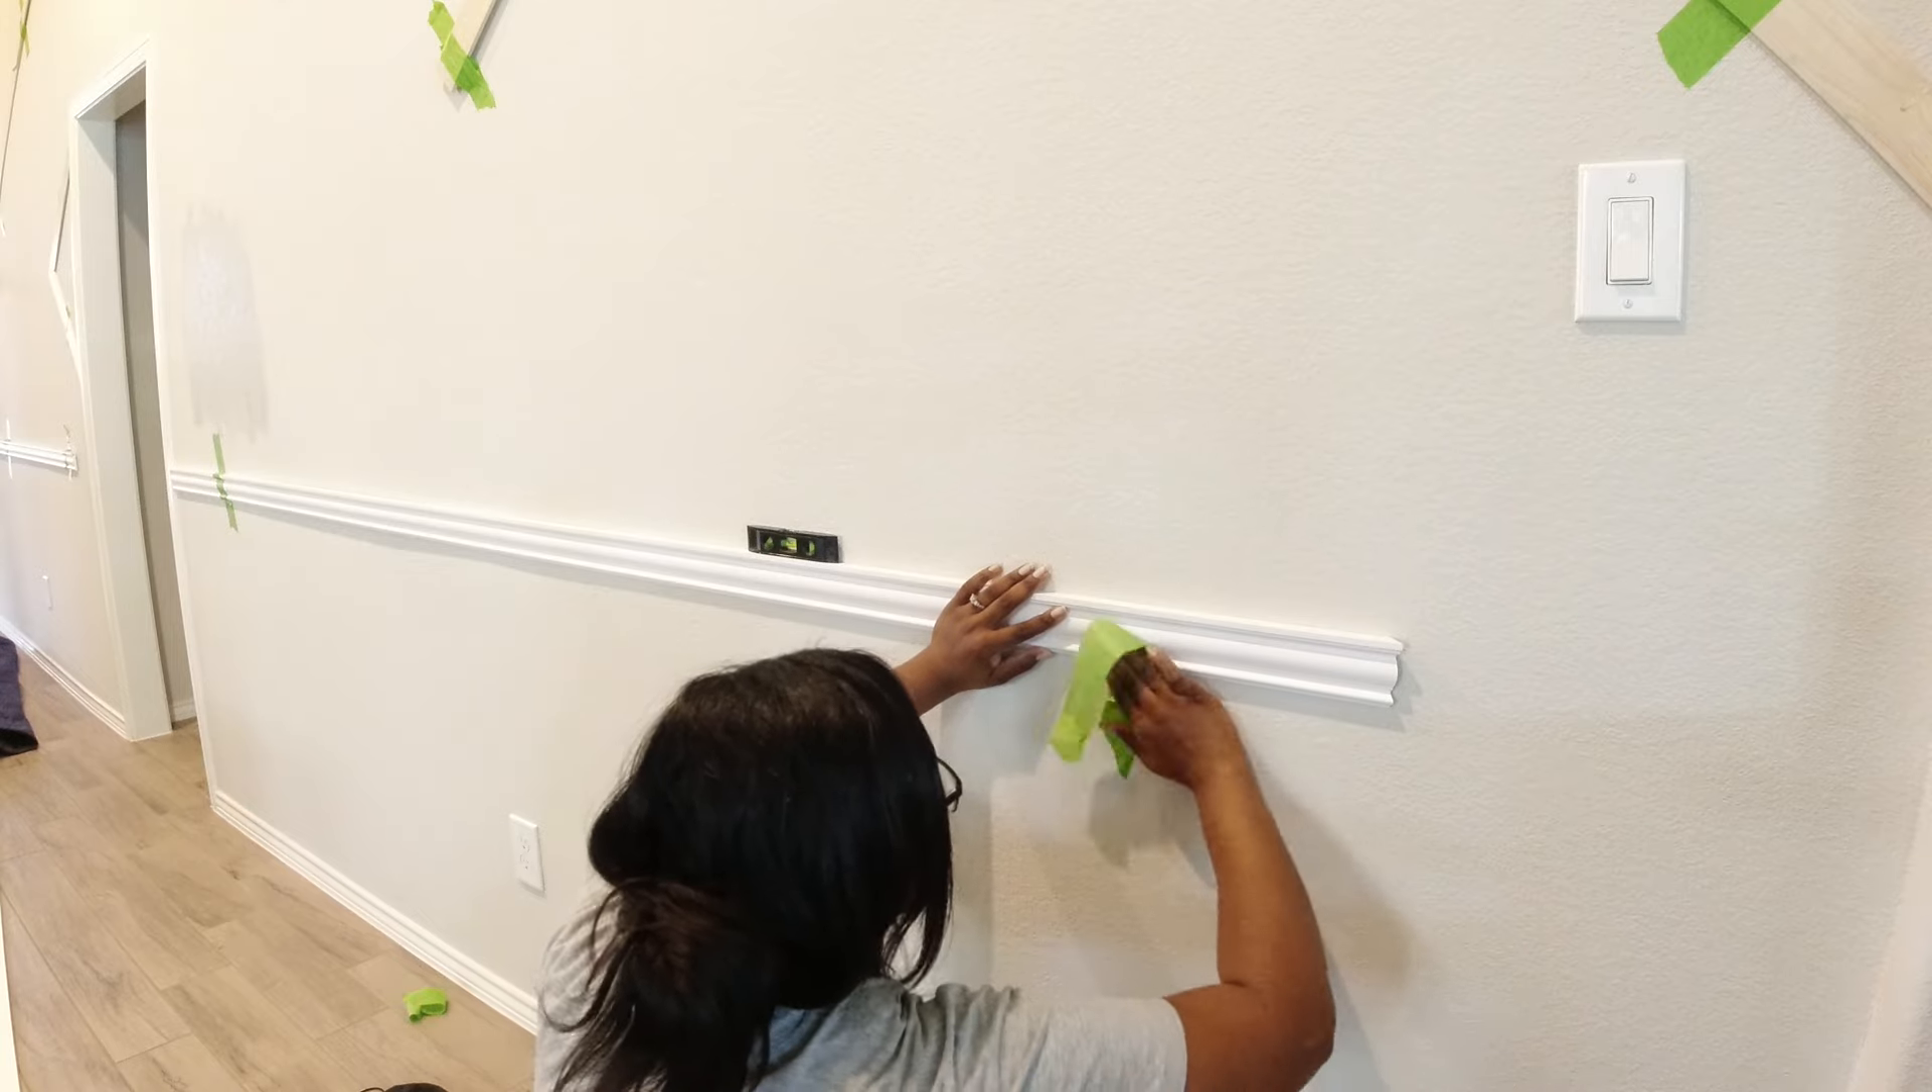As you can see this piece in particular was too short to stretch the whole wall.